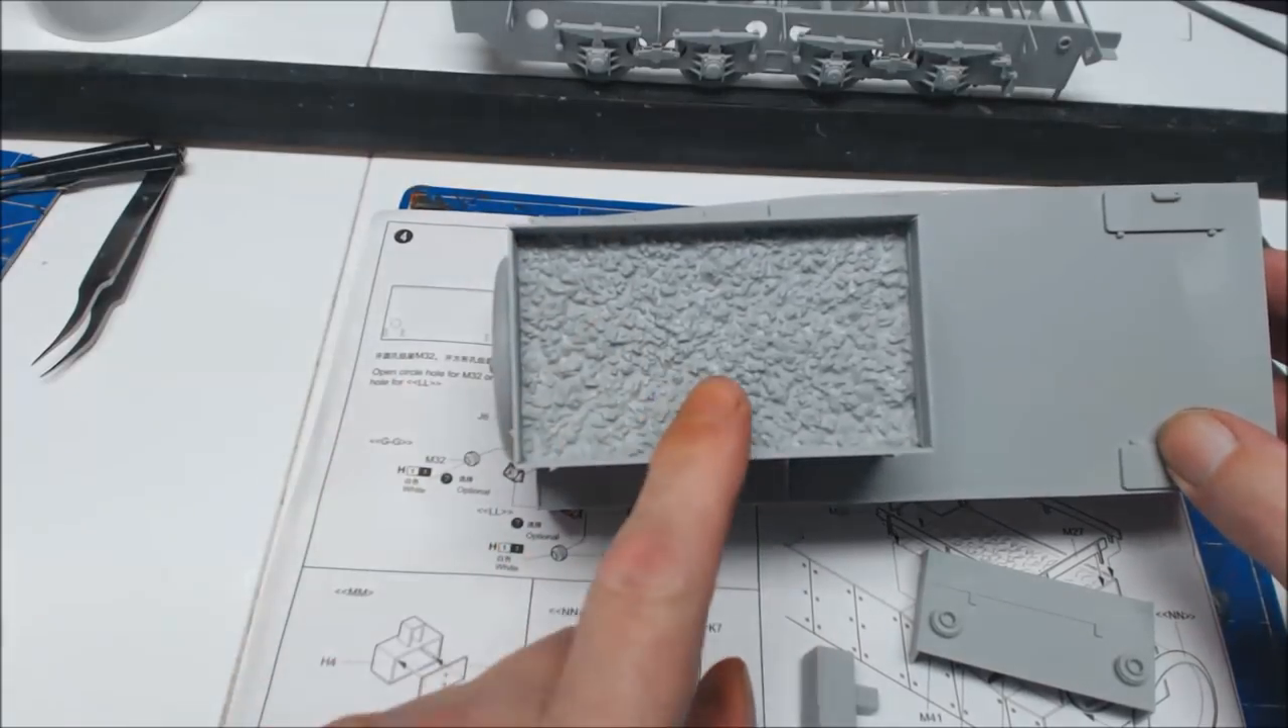The coal's been put in the top.